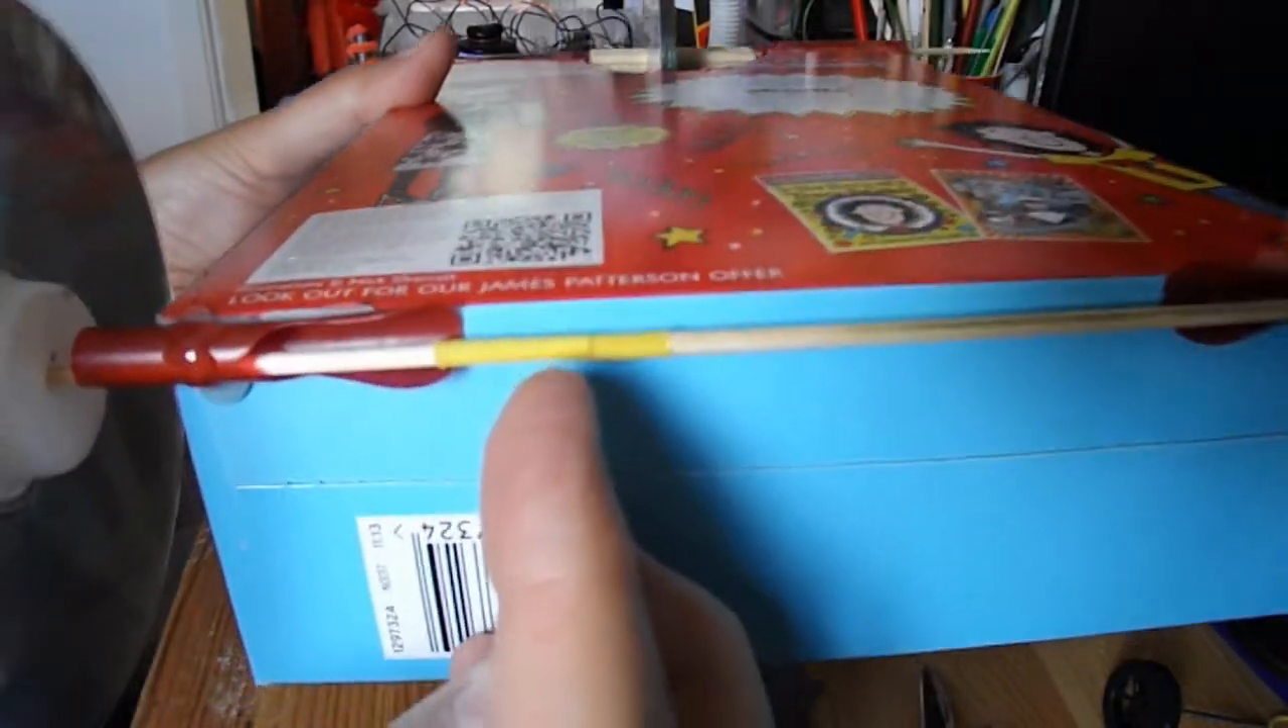We've got our barbecue skewers joined together with a little bit of drinking straw there.